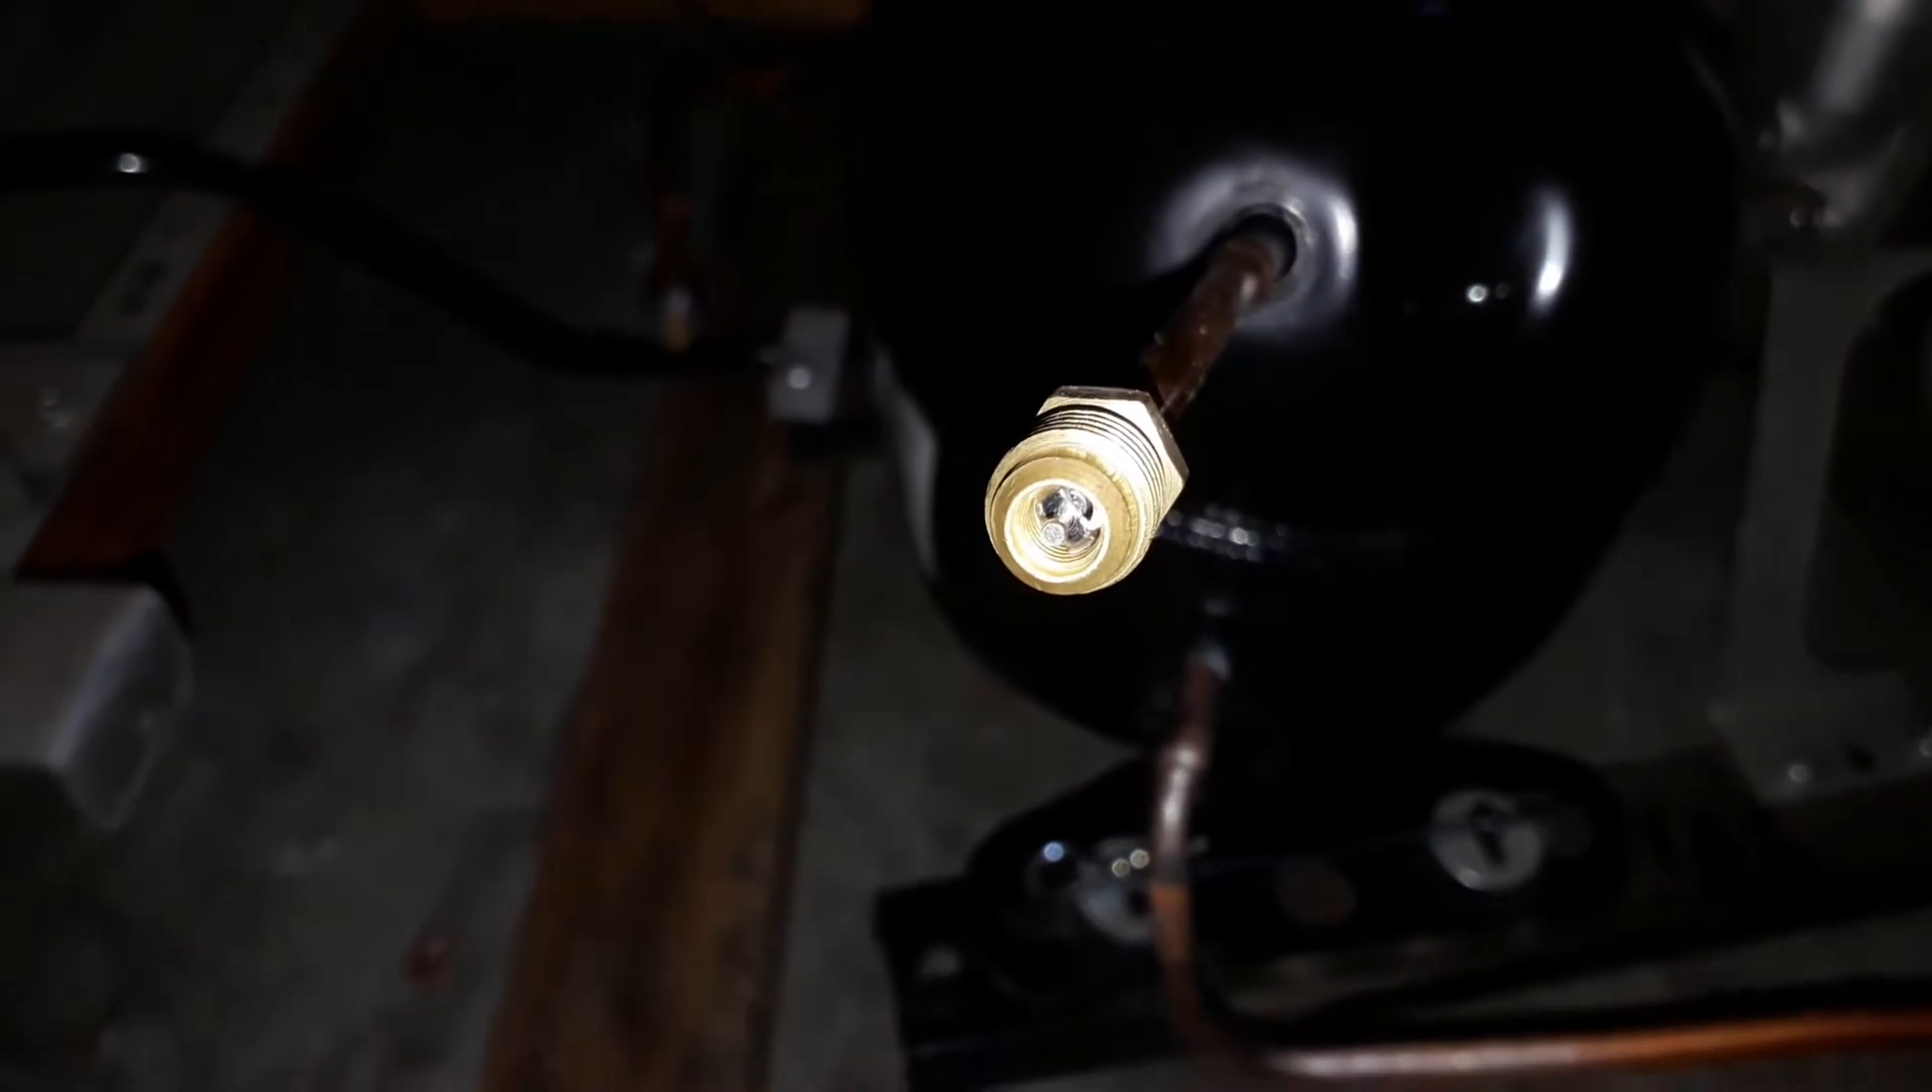Bem, aqui a válvula já está montada. Agora é só conectar o manifold, fazer o vácuo.